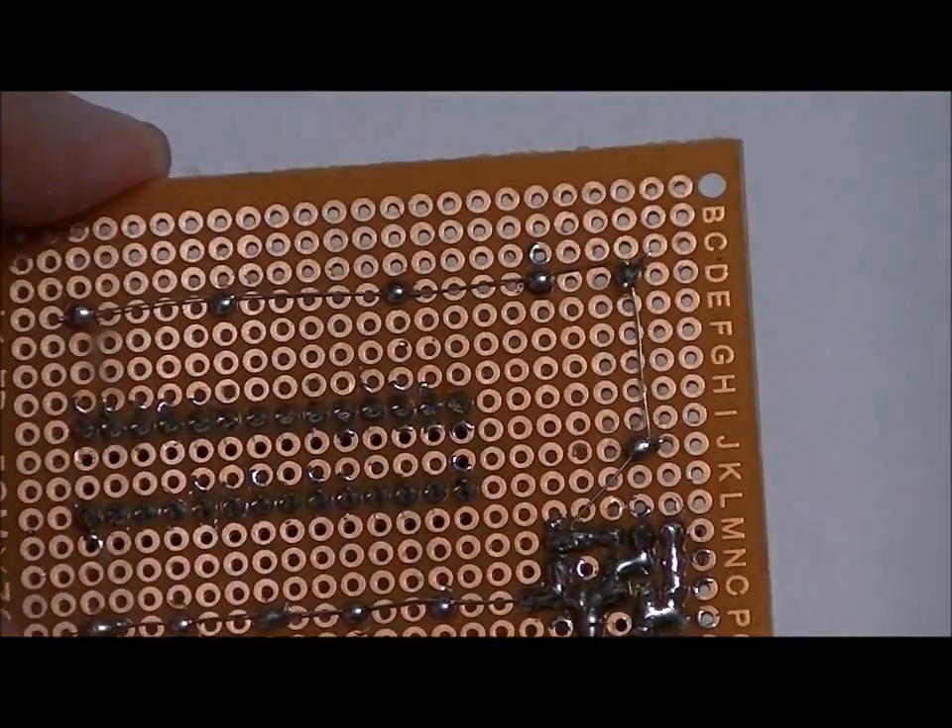Now again, you don't need to do this, but what I've done is I've taken that piece of wire and I've strung it along here so I have an easy access ground line.